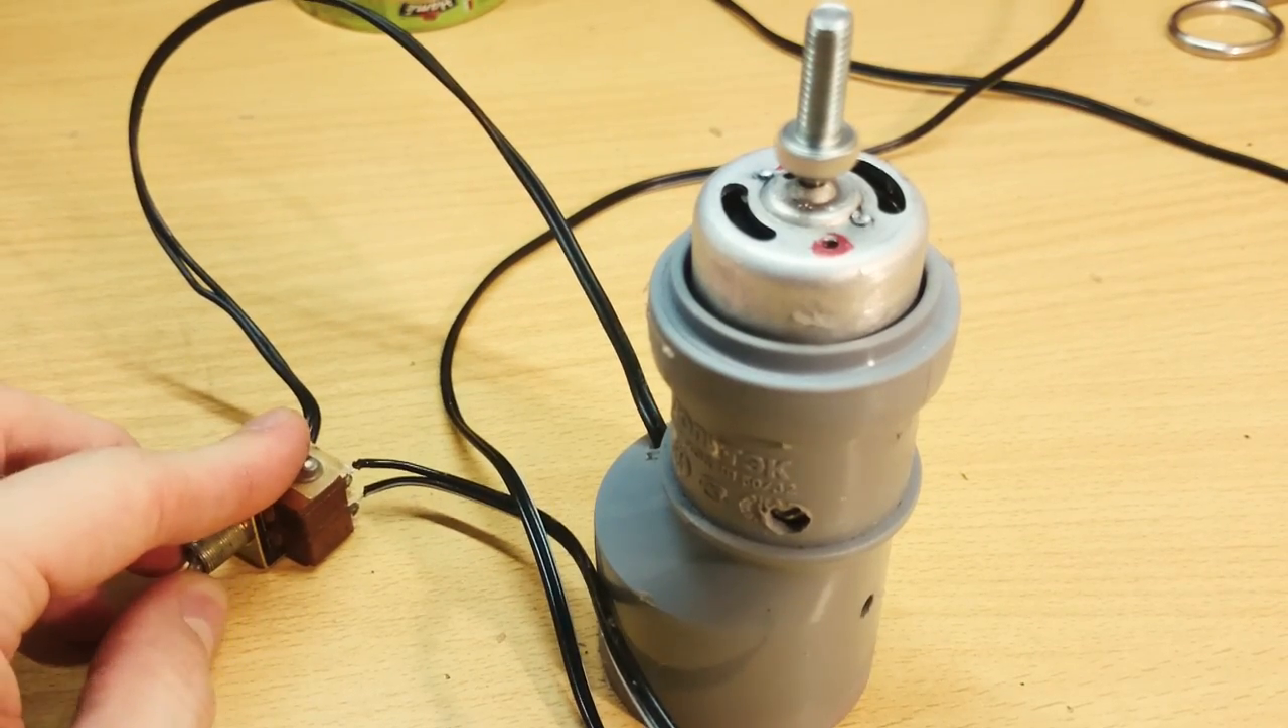I'm using a motor from an old hairdryer. And it's perfectly fit on this PVC coupling.